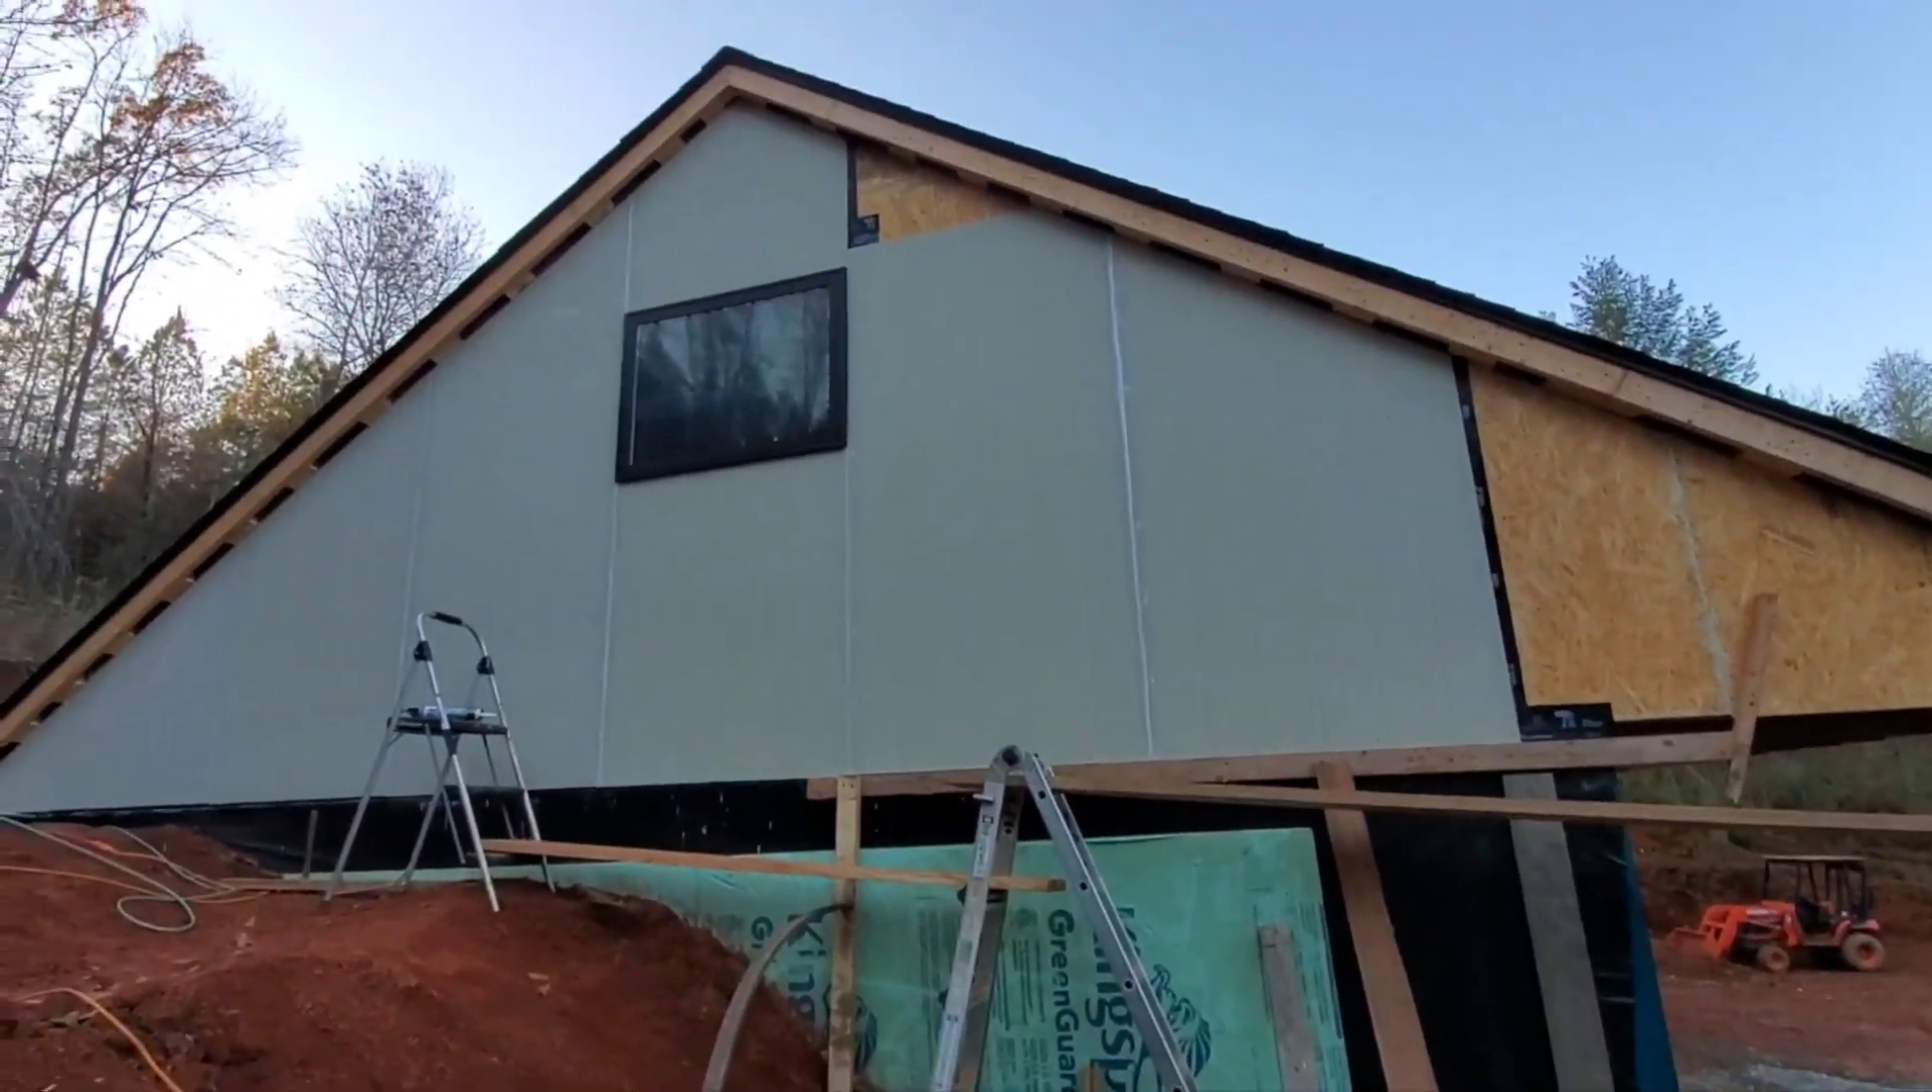So we're getting this side of the gable end of the house kind of wrapped up.